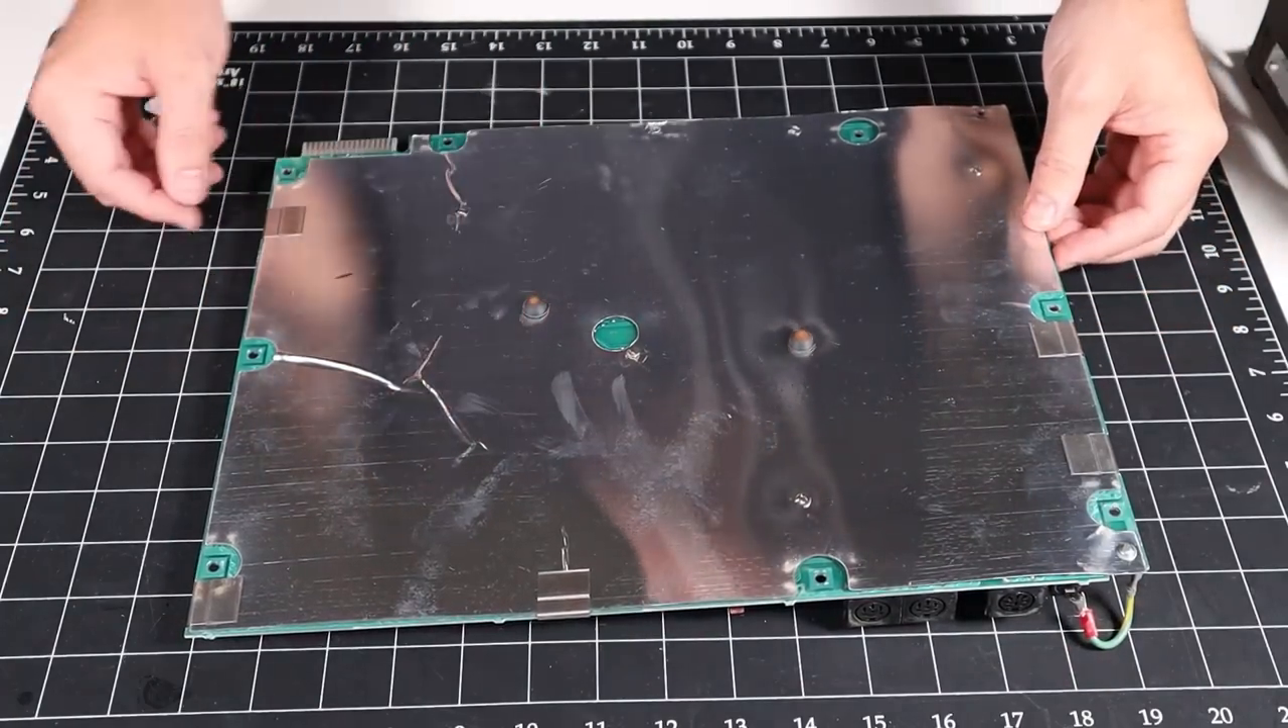All right, here we go. We've got the motherboard out. There is one last thing that we need to do here, and that is to remove this RF shield.